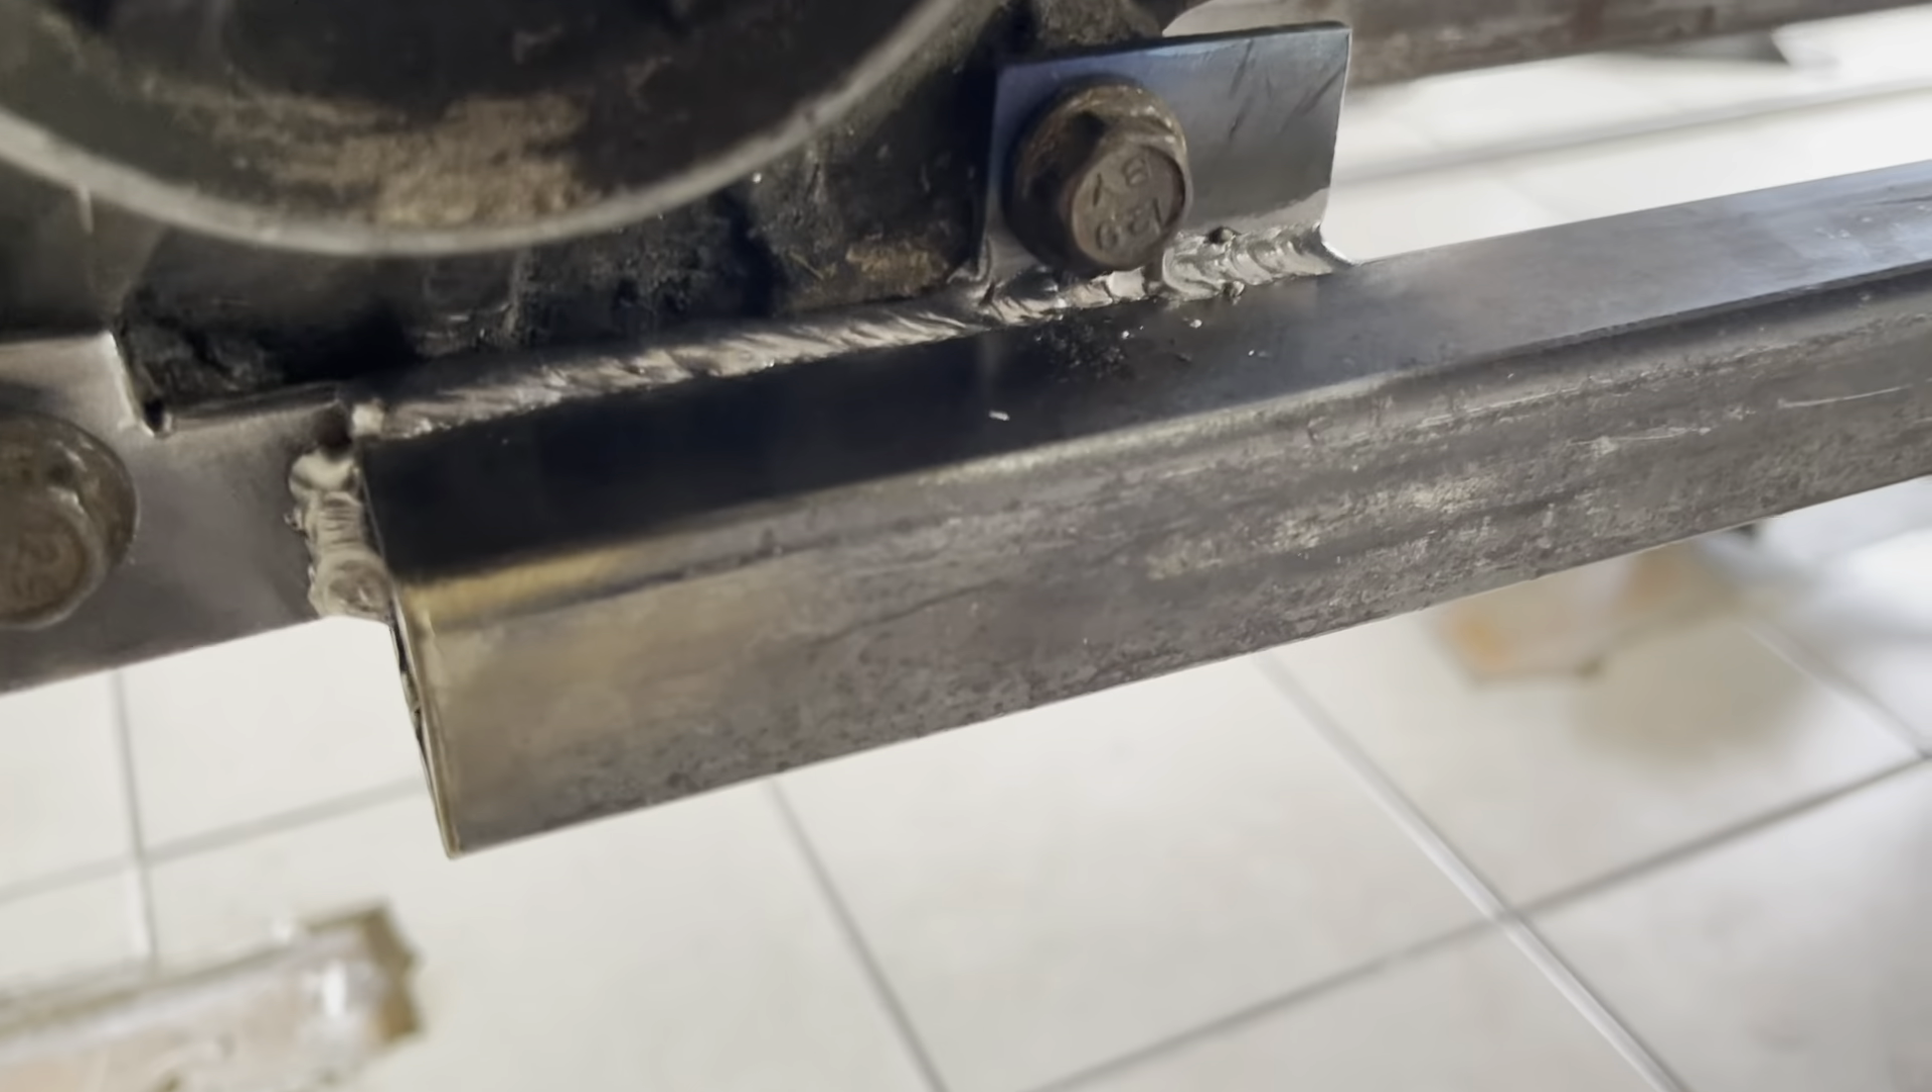So I finally finished welding the bracket to the extended frame.